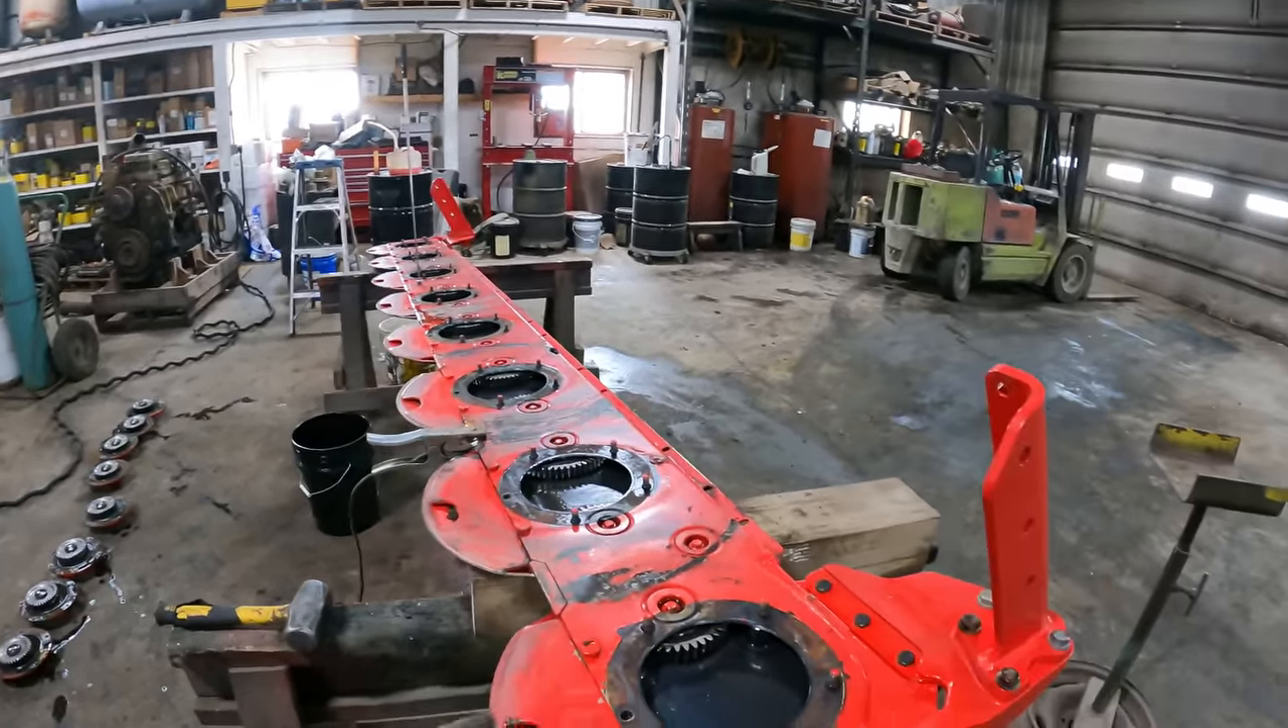All right, we've got all of our spinners removed.